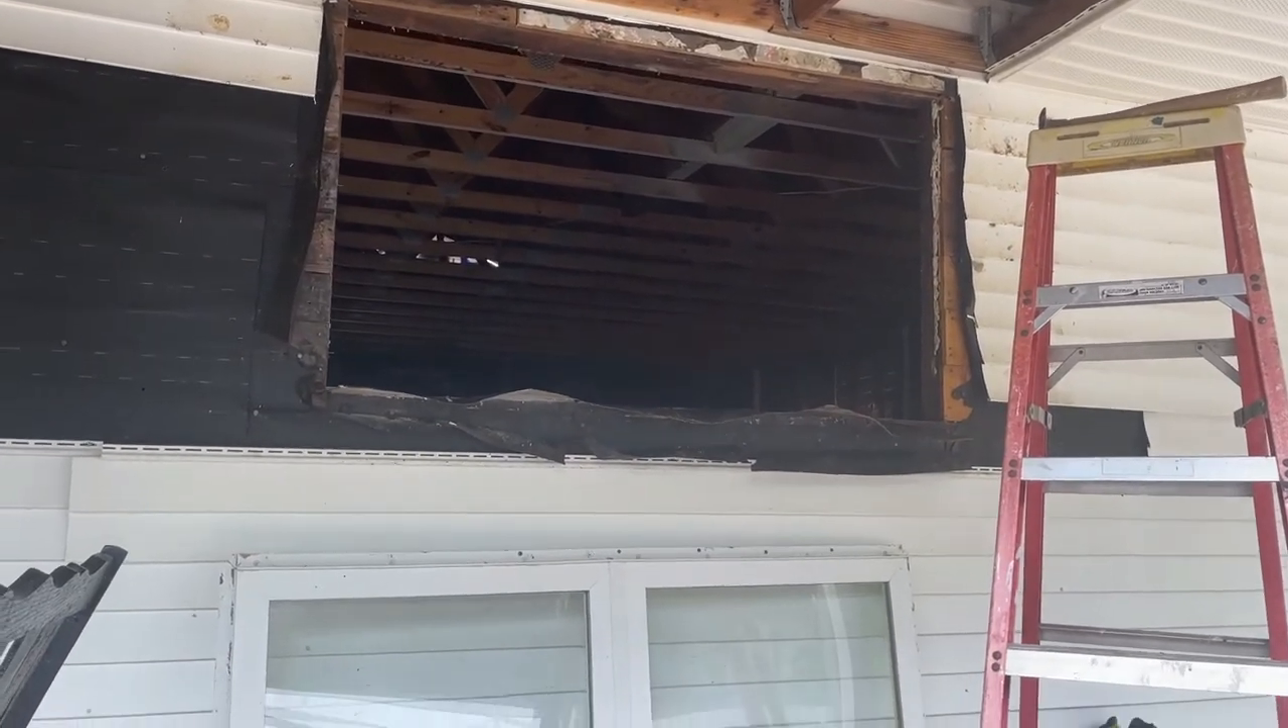Well, I forgot to turn the camera on when Chris got back, but we just basically pried the last couple of nails out, and the window came right out.